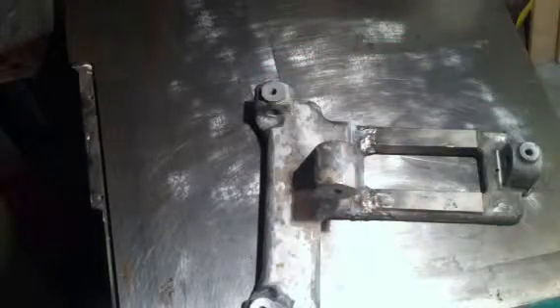So, first off, we have my fence that we just welded up.